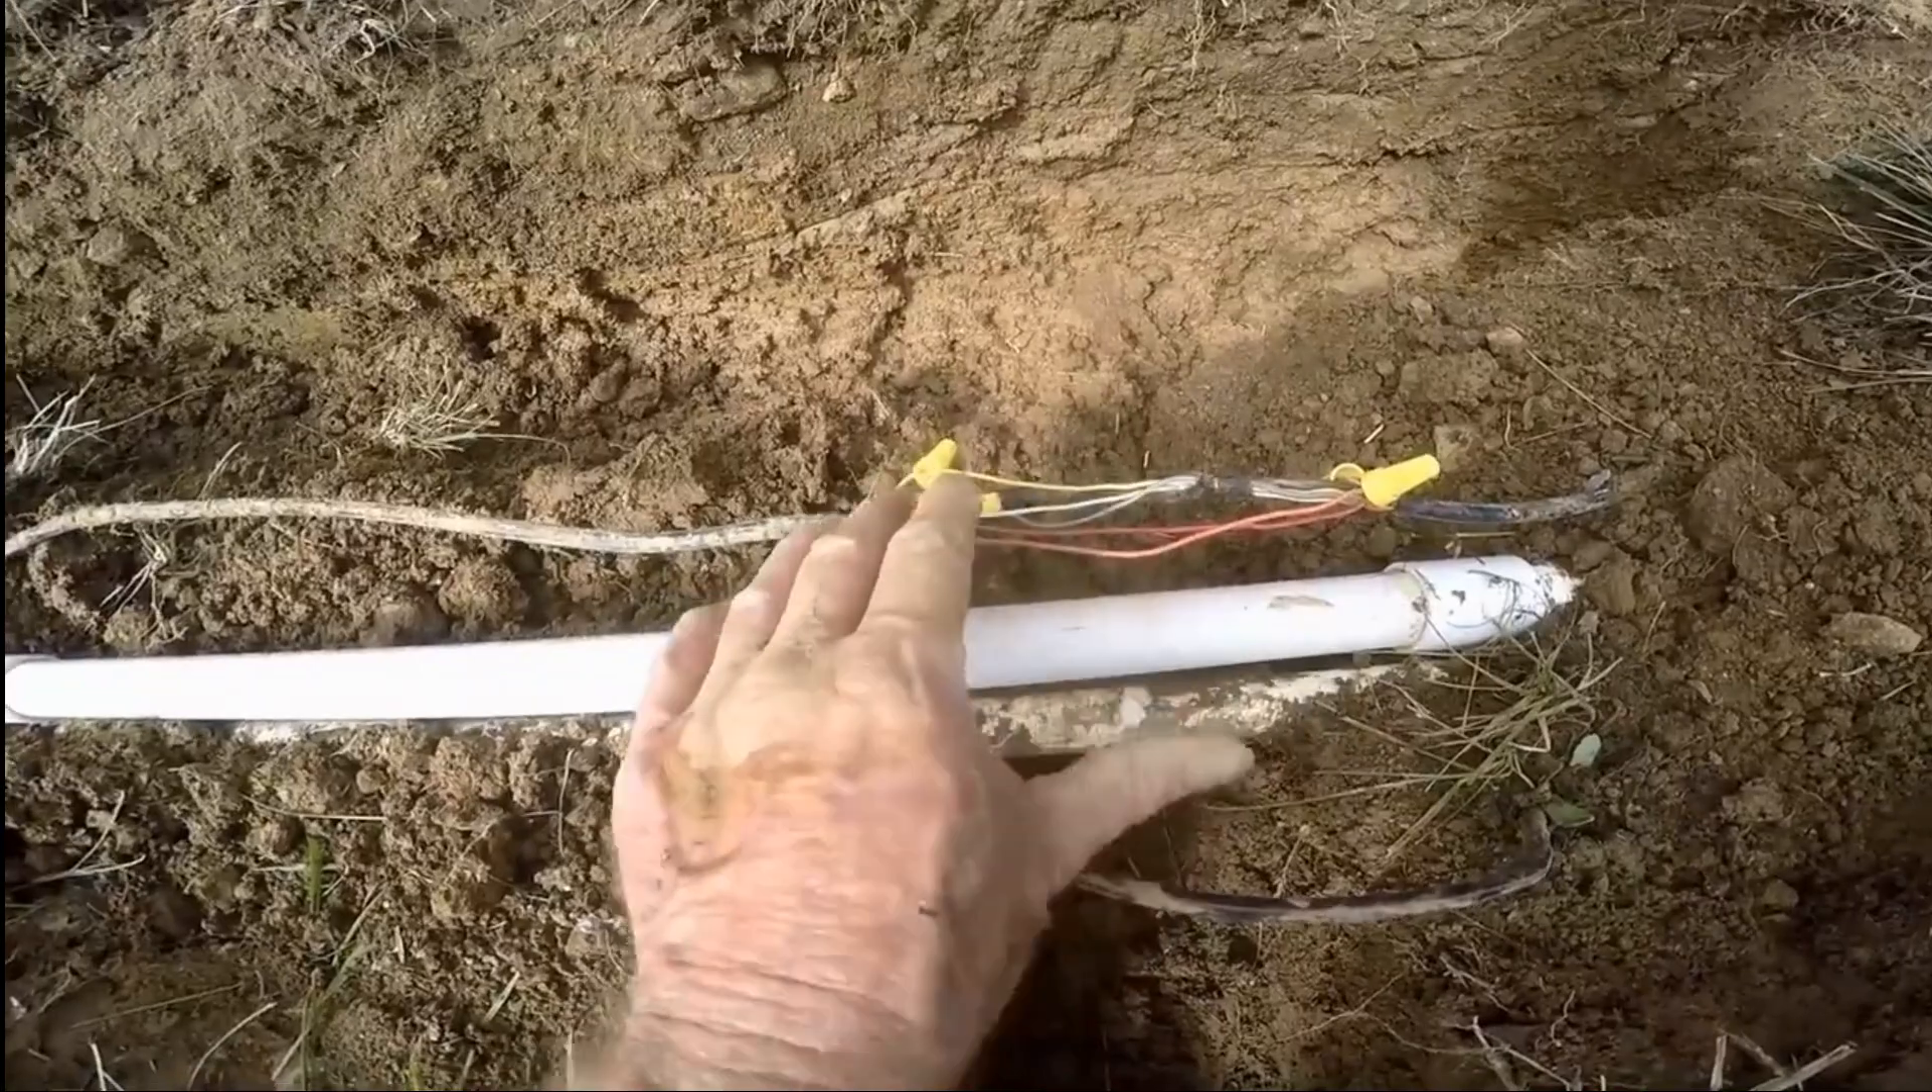So there's our wire repair to the sprinkler control line.